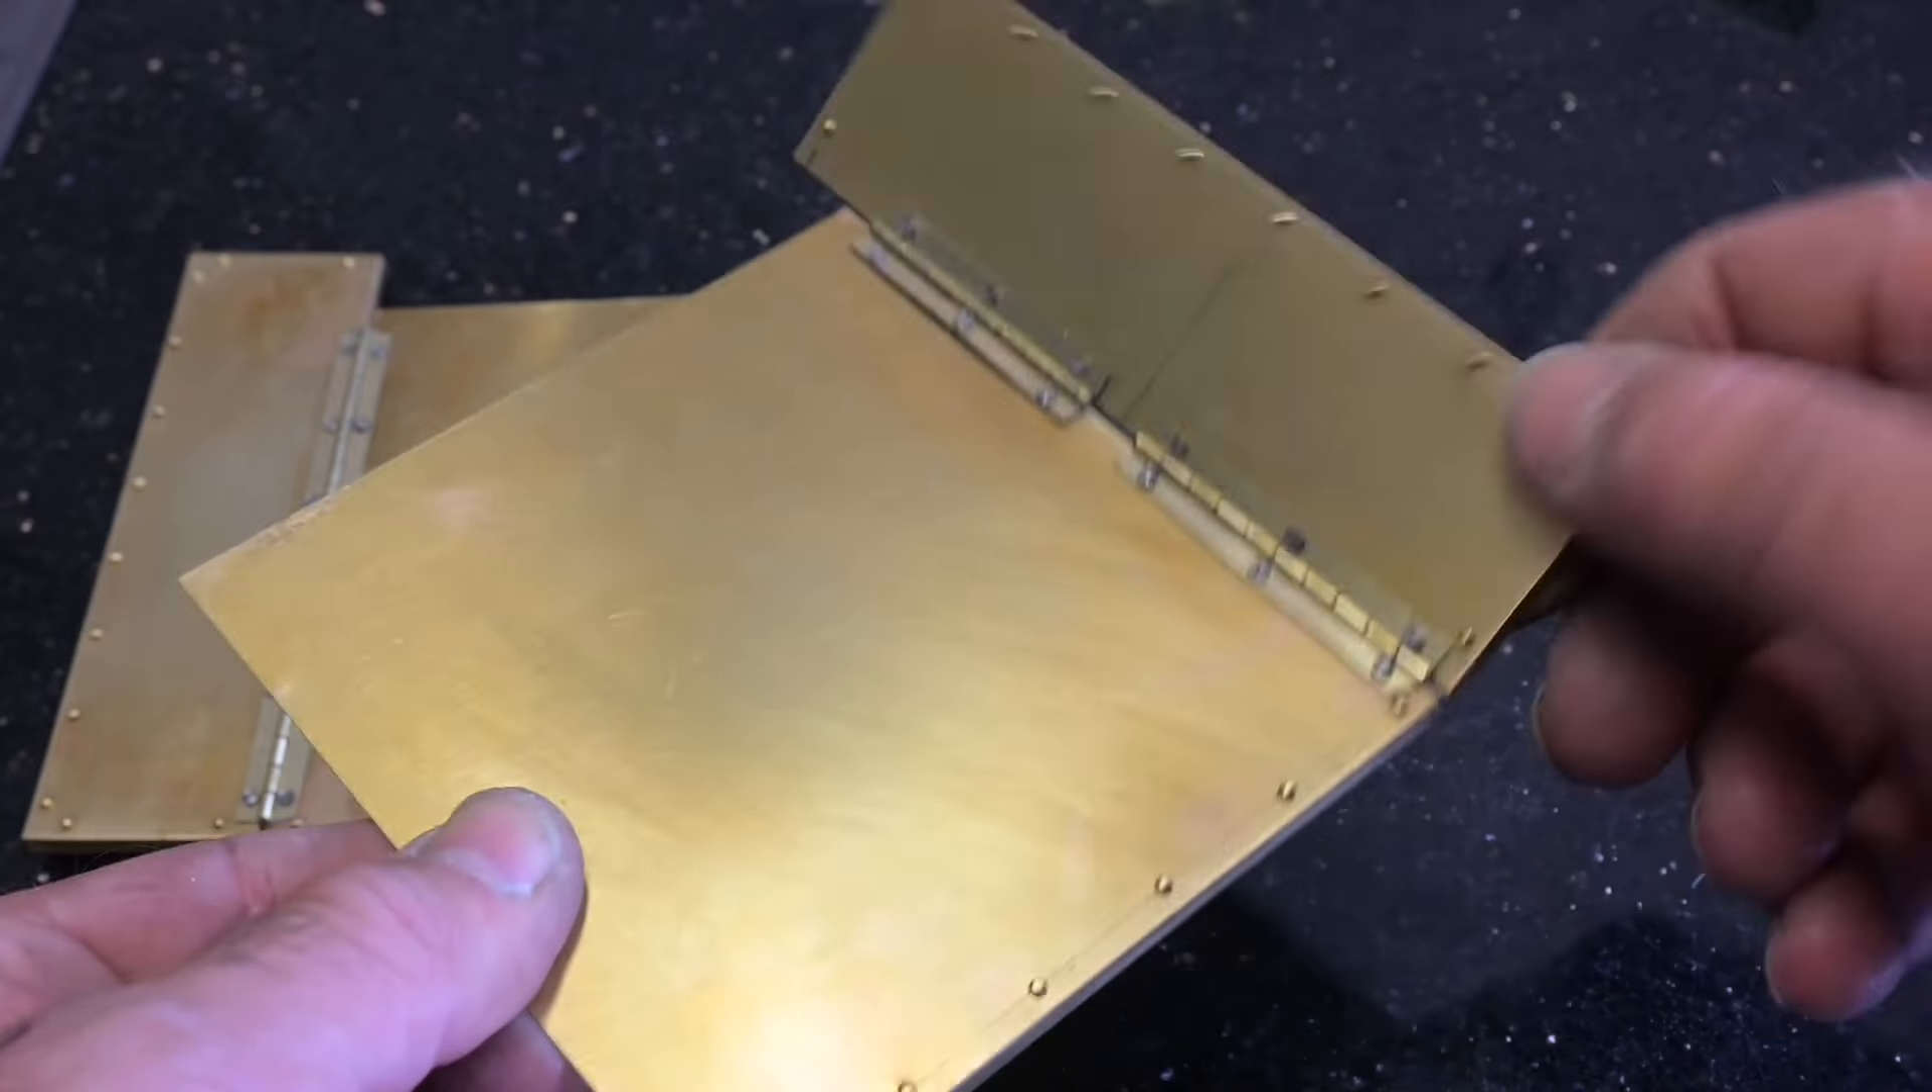I've marked out the position for the screws and fitted them. And they hinge nicely.